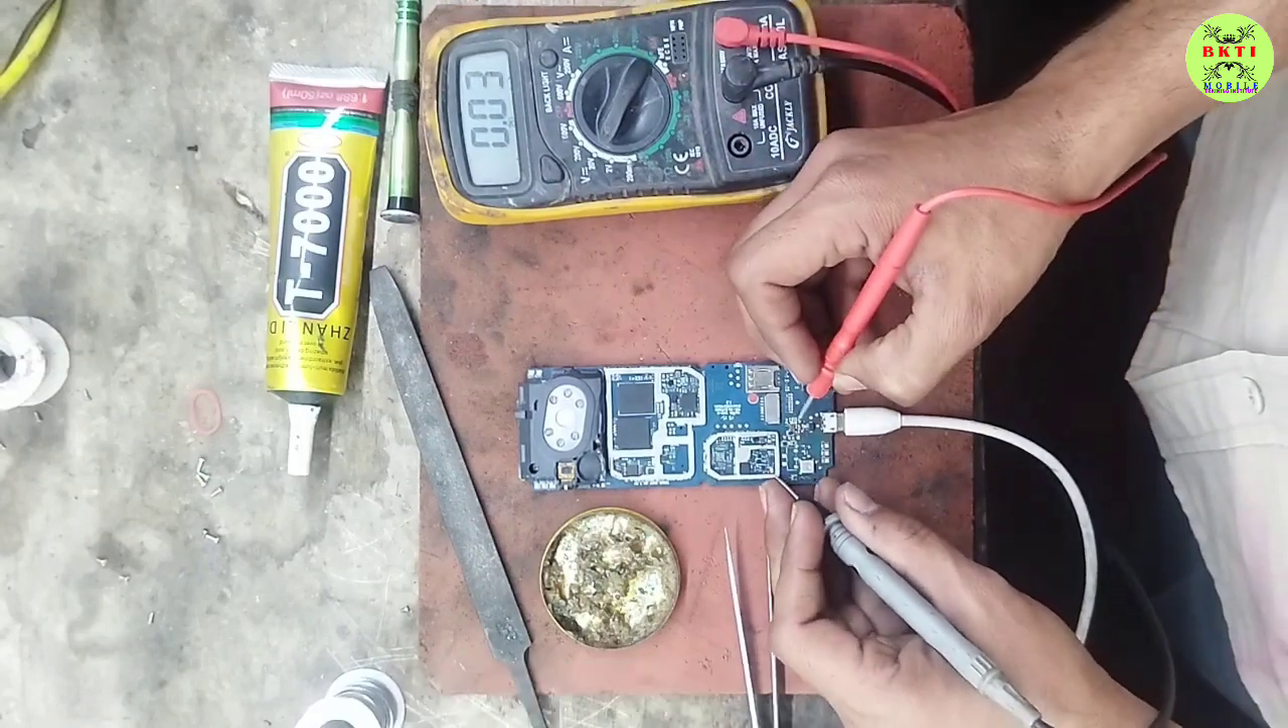तो हमने charger लगा दिया है अब हम चेक करते हैं।